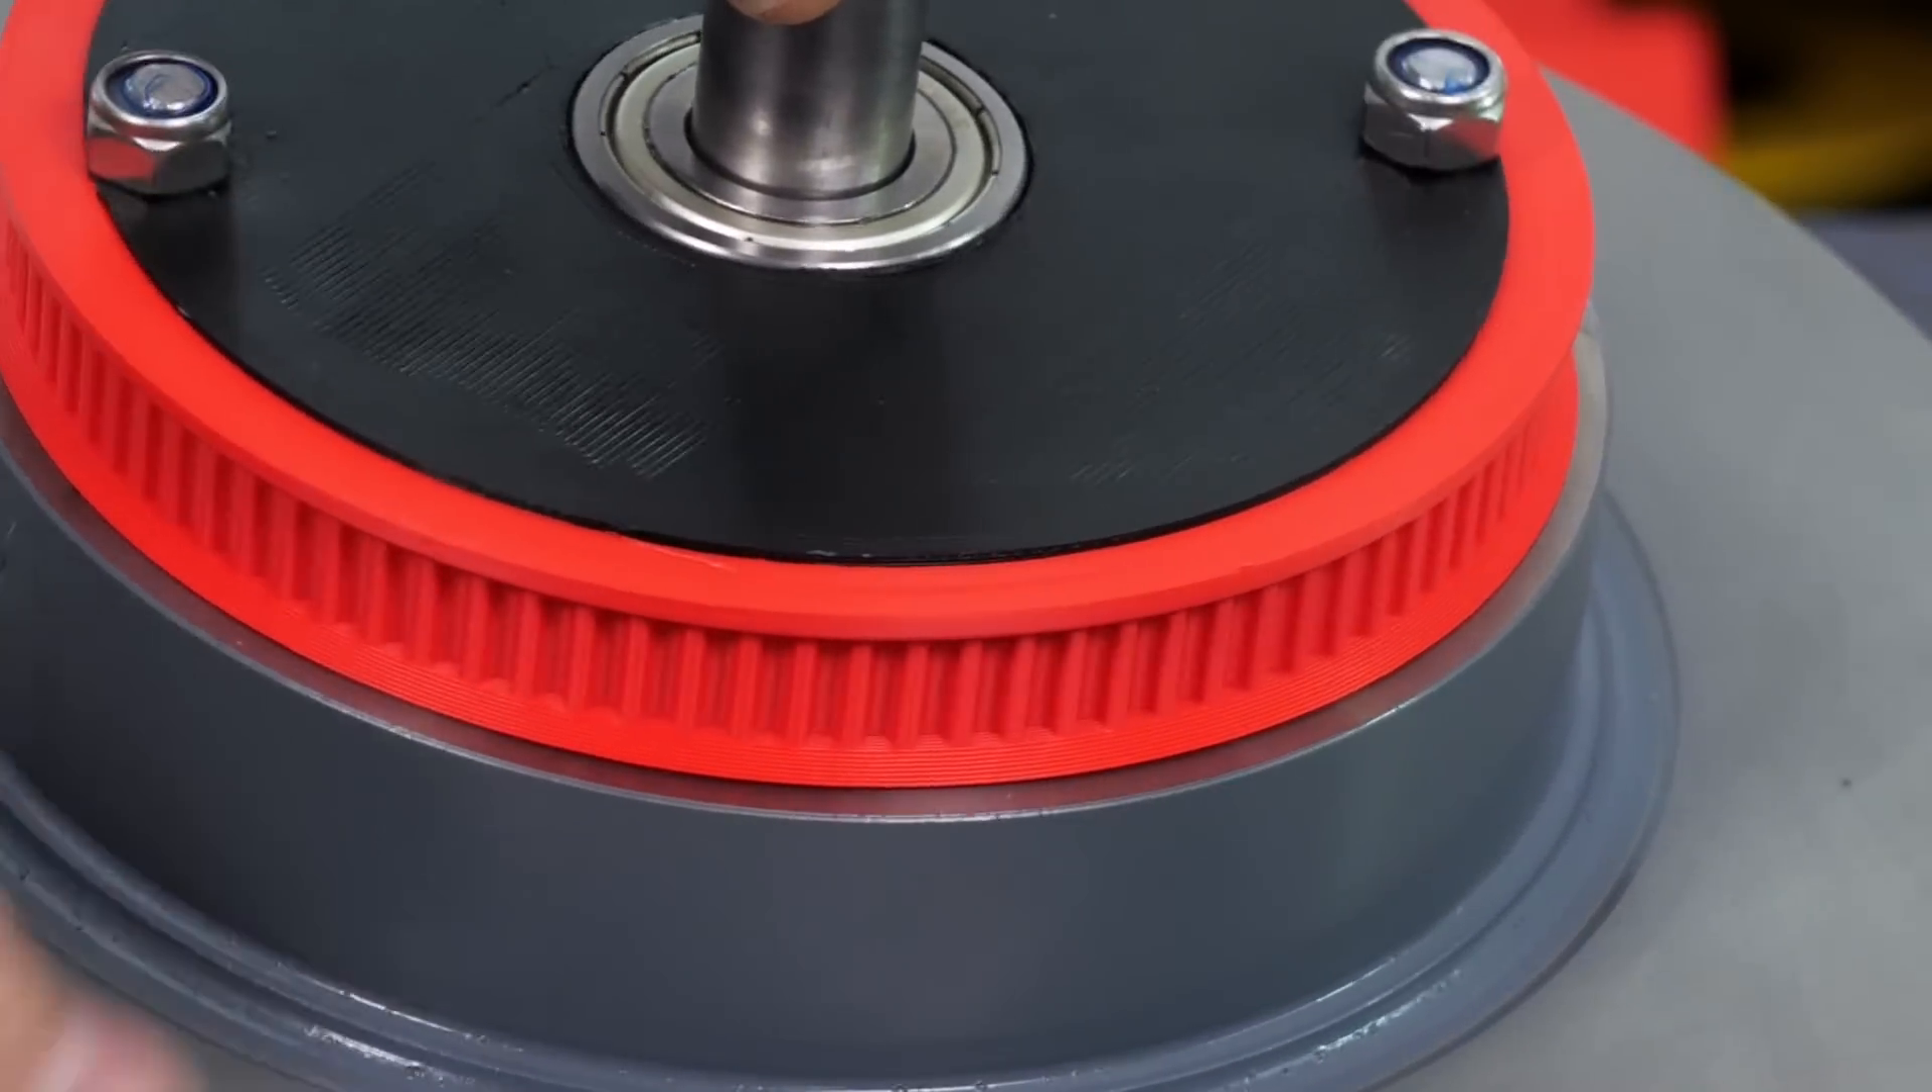I fitted a pulley onto my hubs so we can actually drive this with a motor, and I'm going to be using the good old brushless 6374-149KV motors that you can get from Hobby King.